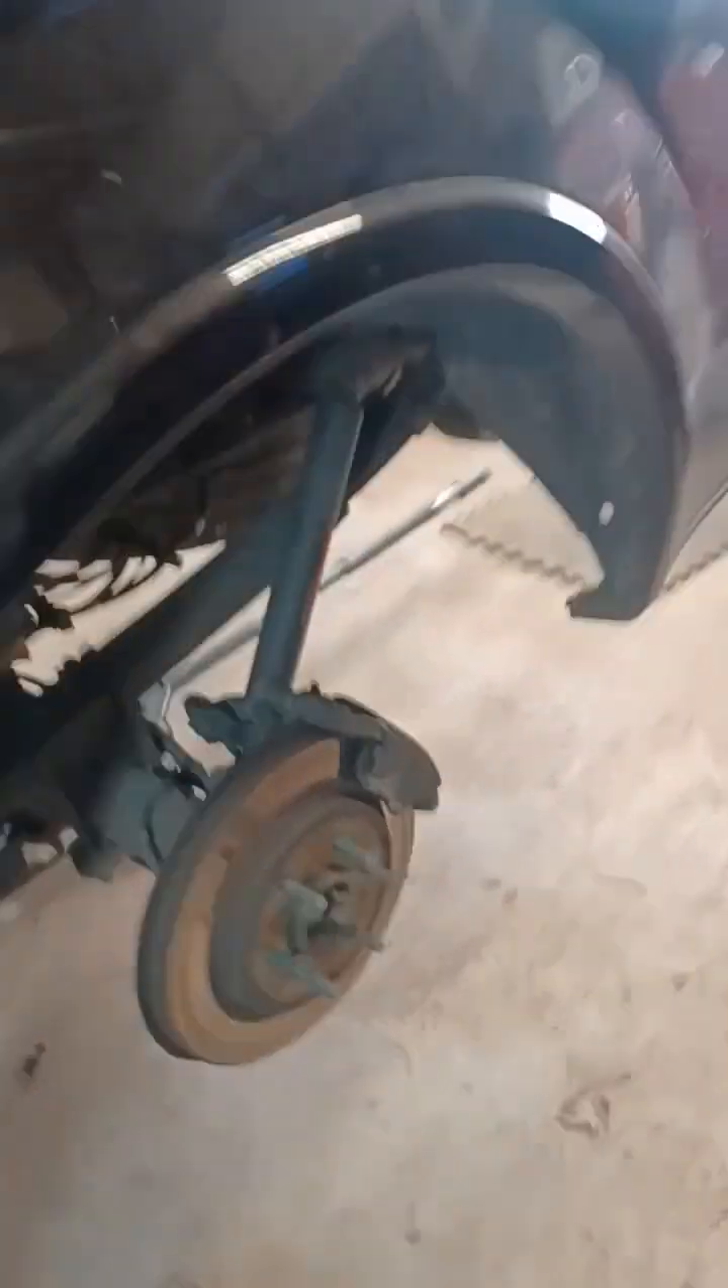All right, folks, we got the tires off.